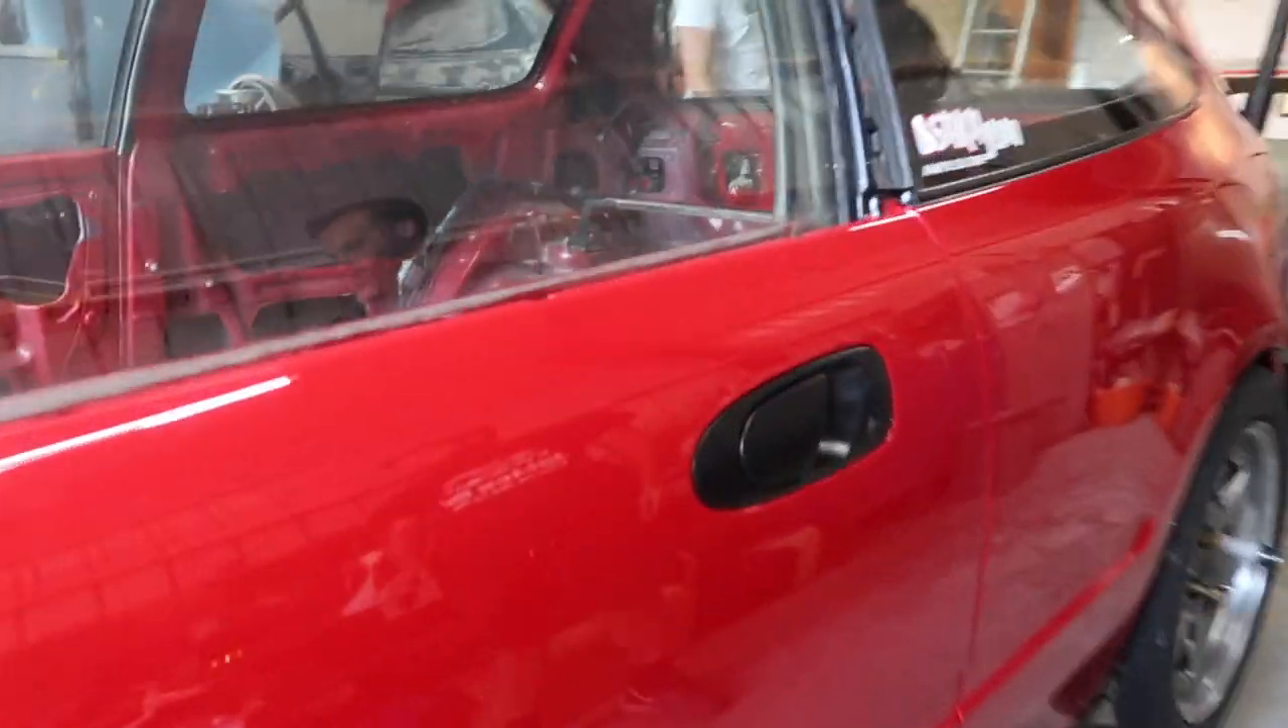Got windows in now. Got the handles in.